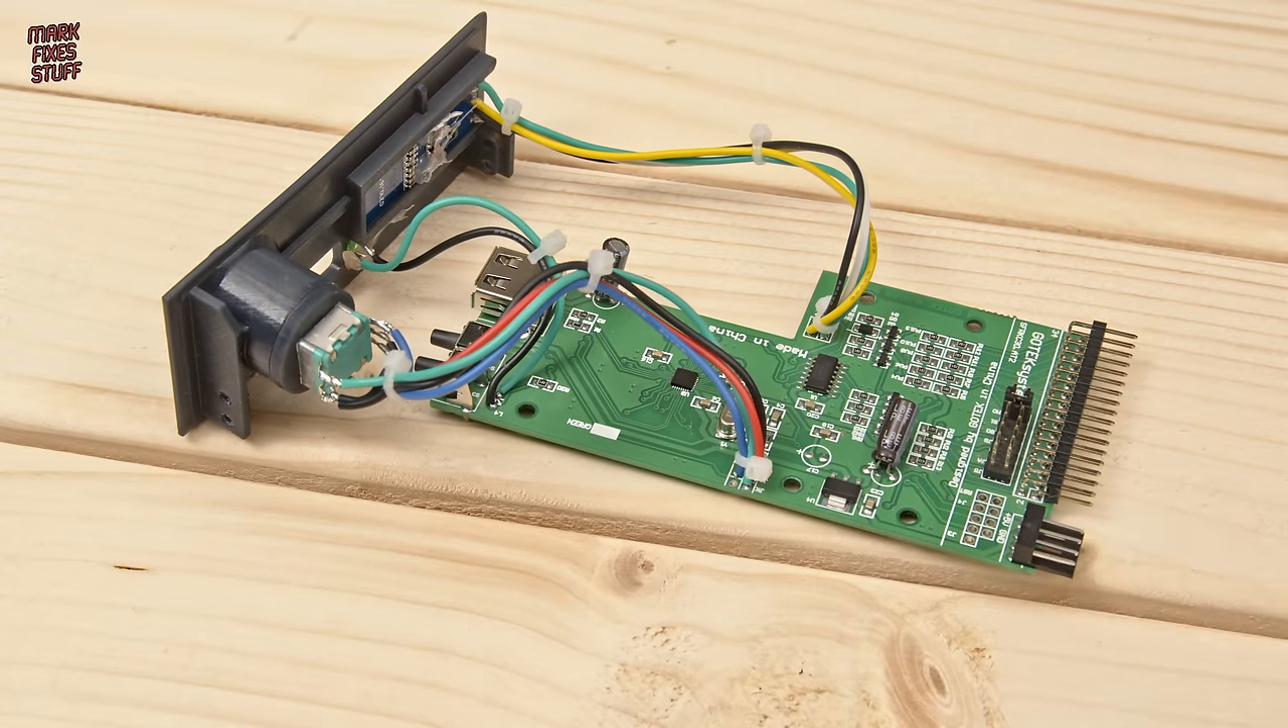This is all wired up. The front panel's all wired up.